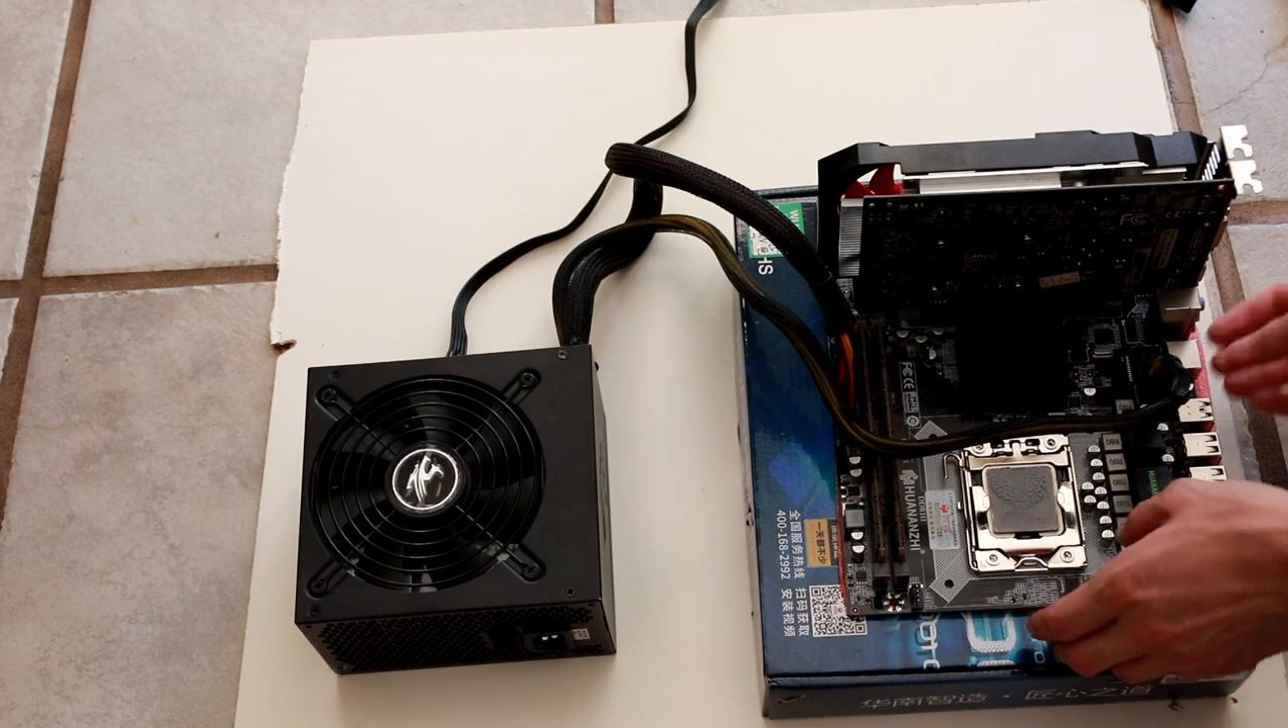So there's our graphics card in place.